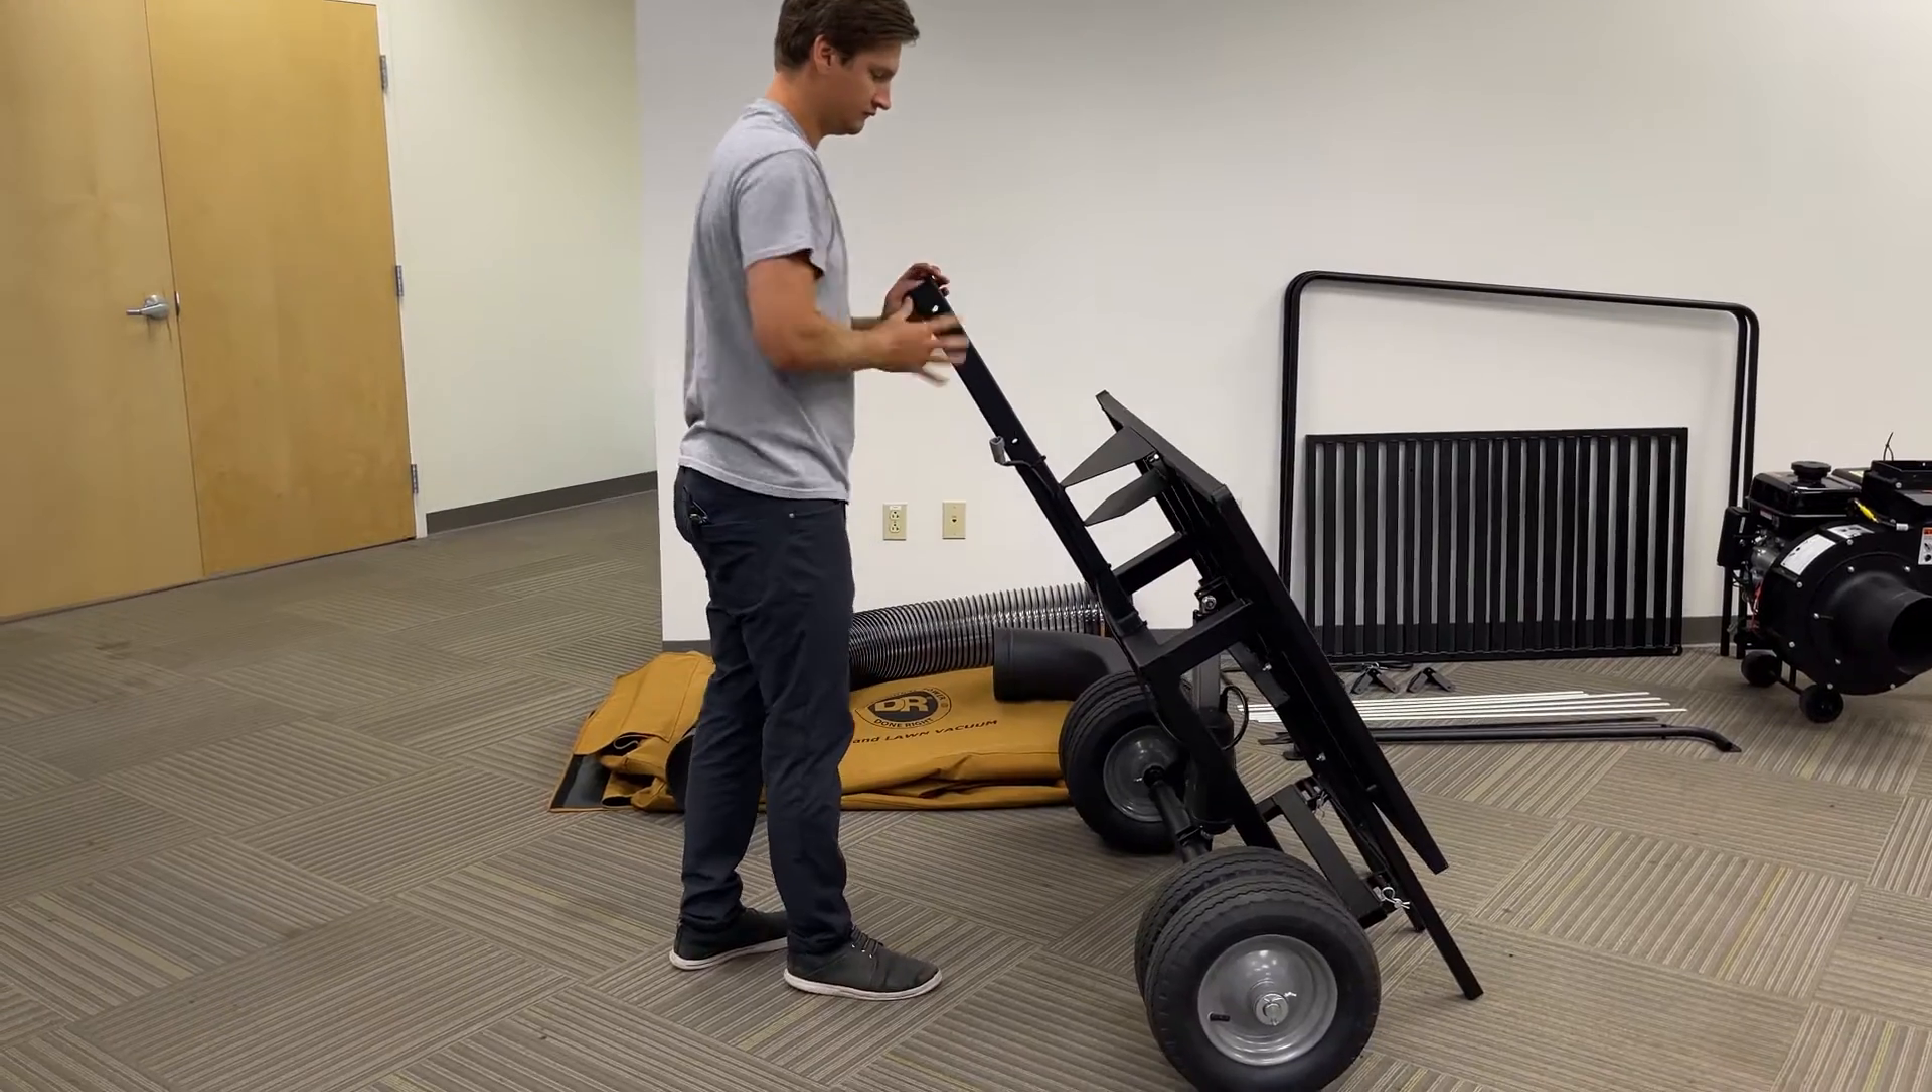With your wheels and axles now assembled, you can now flip this bed upright.